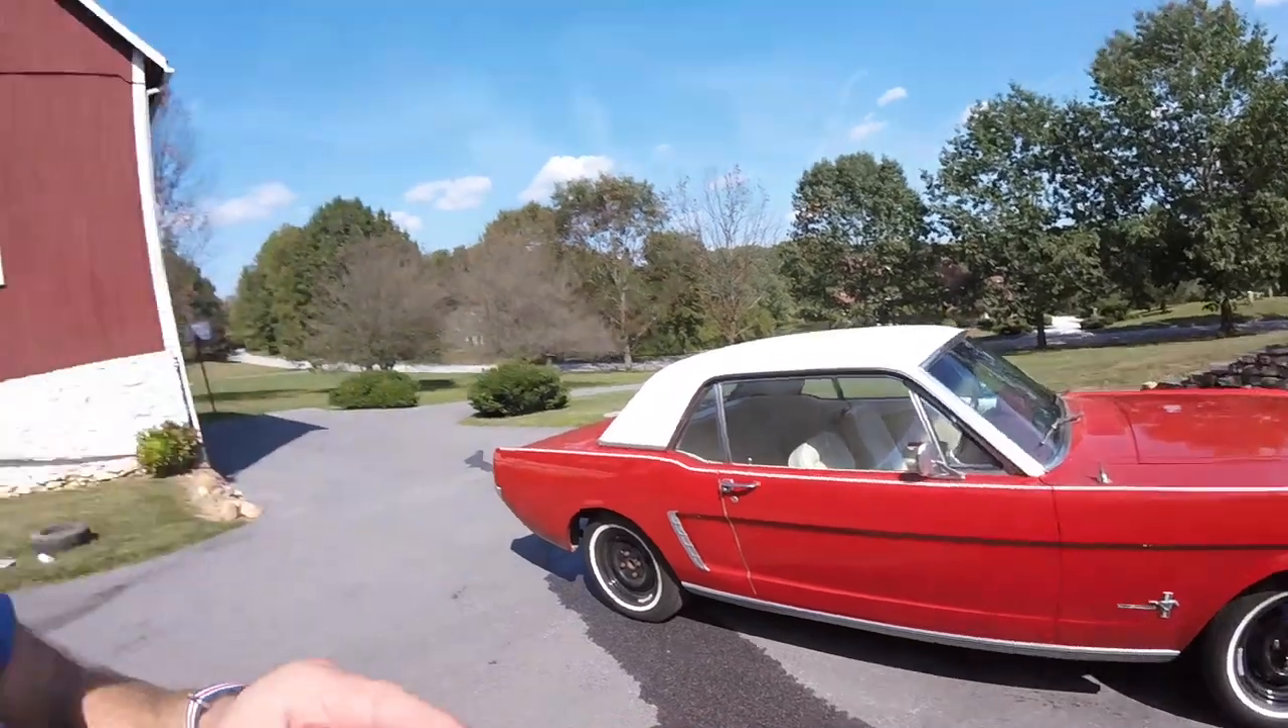So I haven't put the hubcaps on.